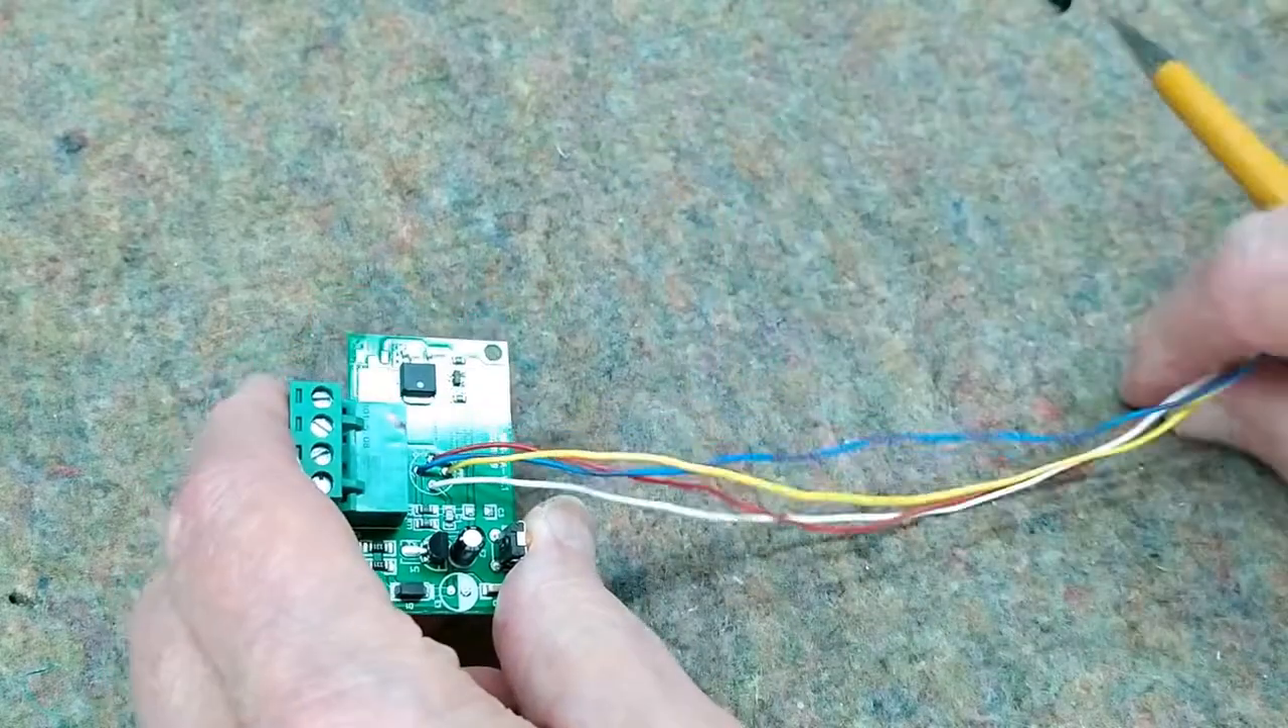And I have attached these four pieces of telephone wire.